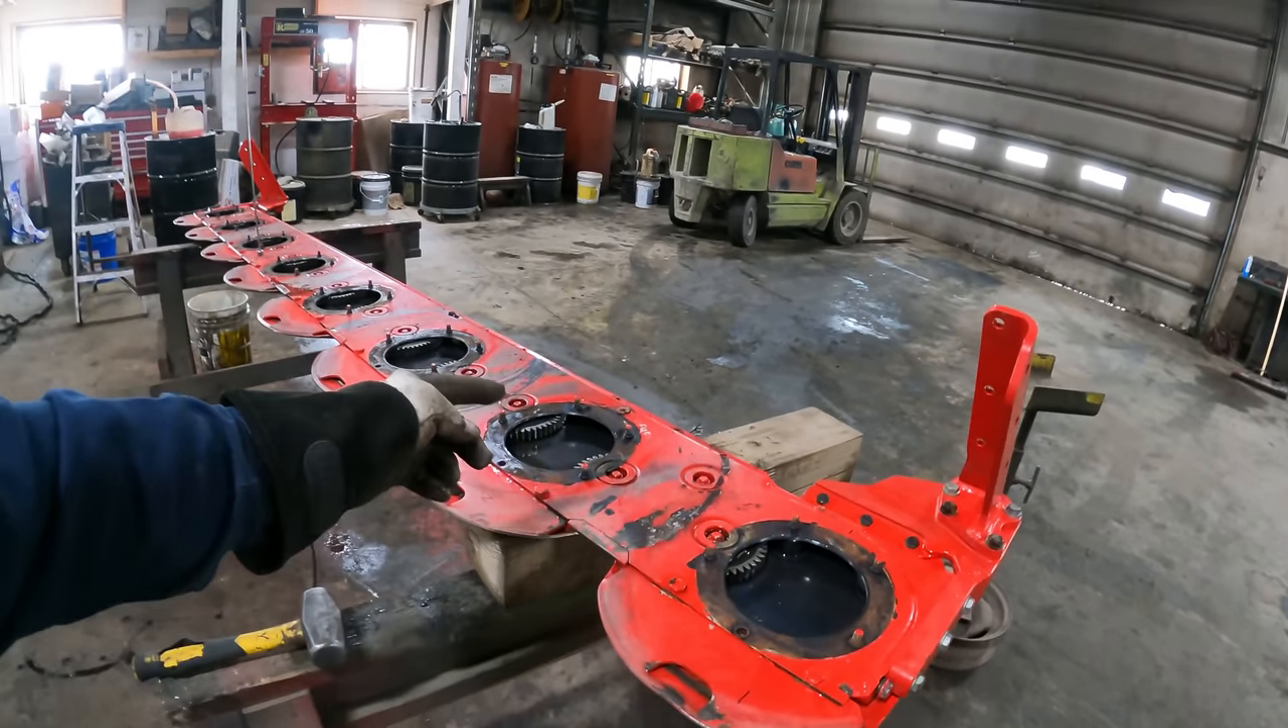All right, we've got all of our spinners removed.